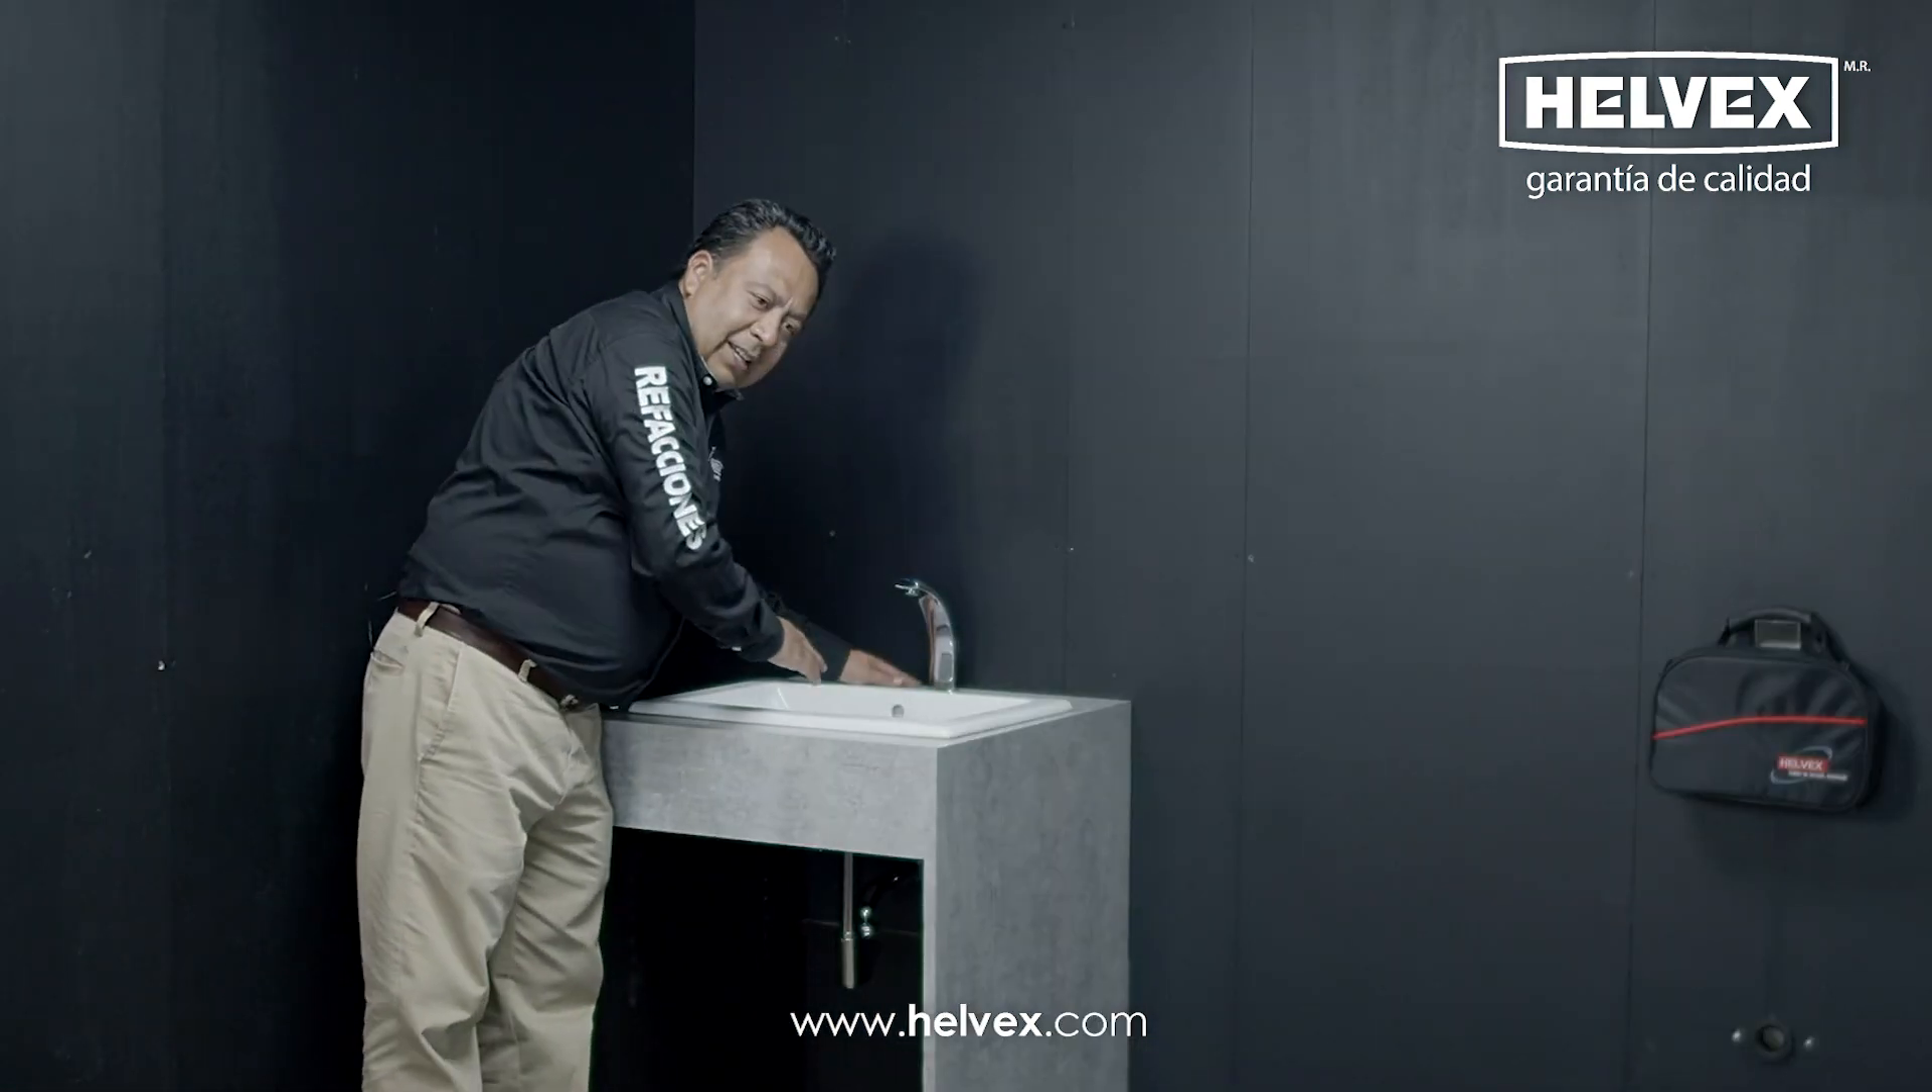Bueno, entonces, ya está instalada nuestra llave, la salida.